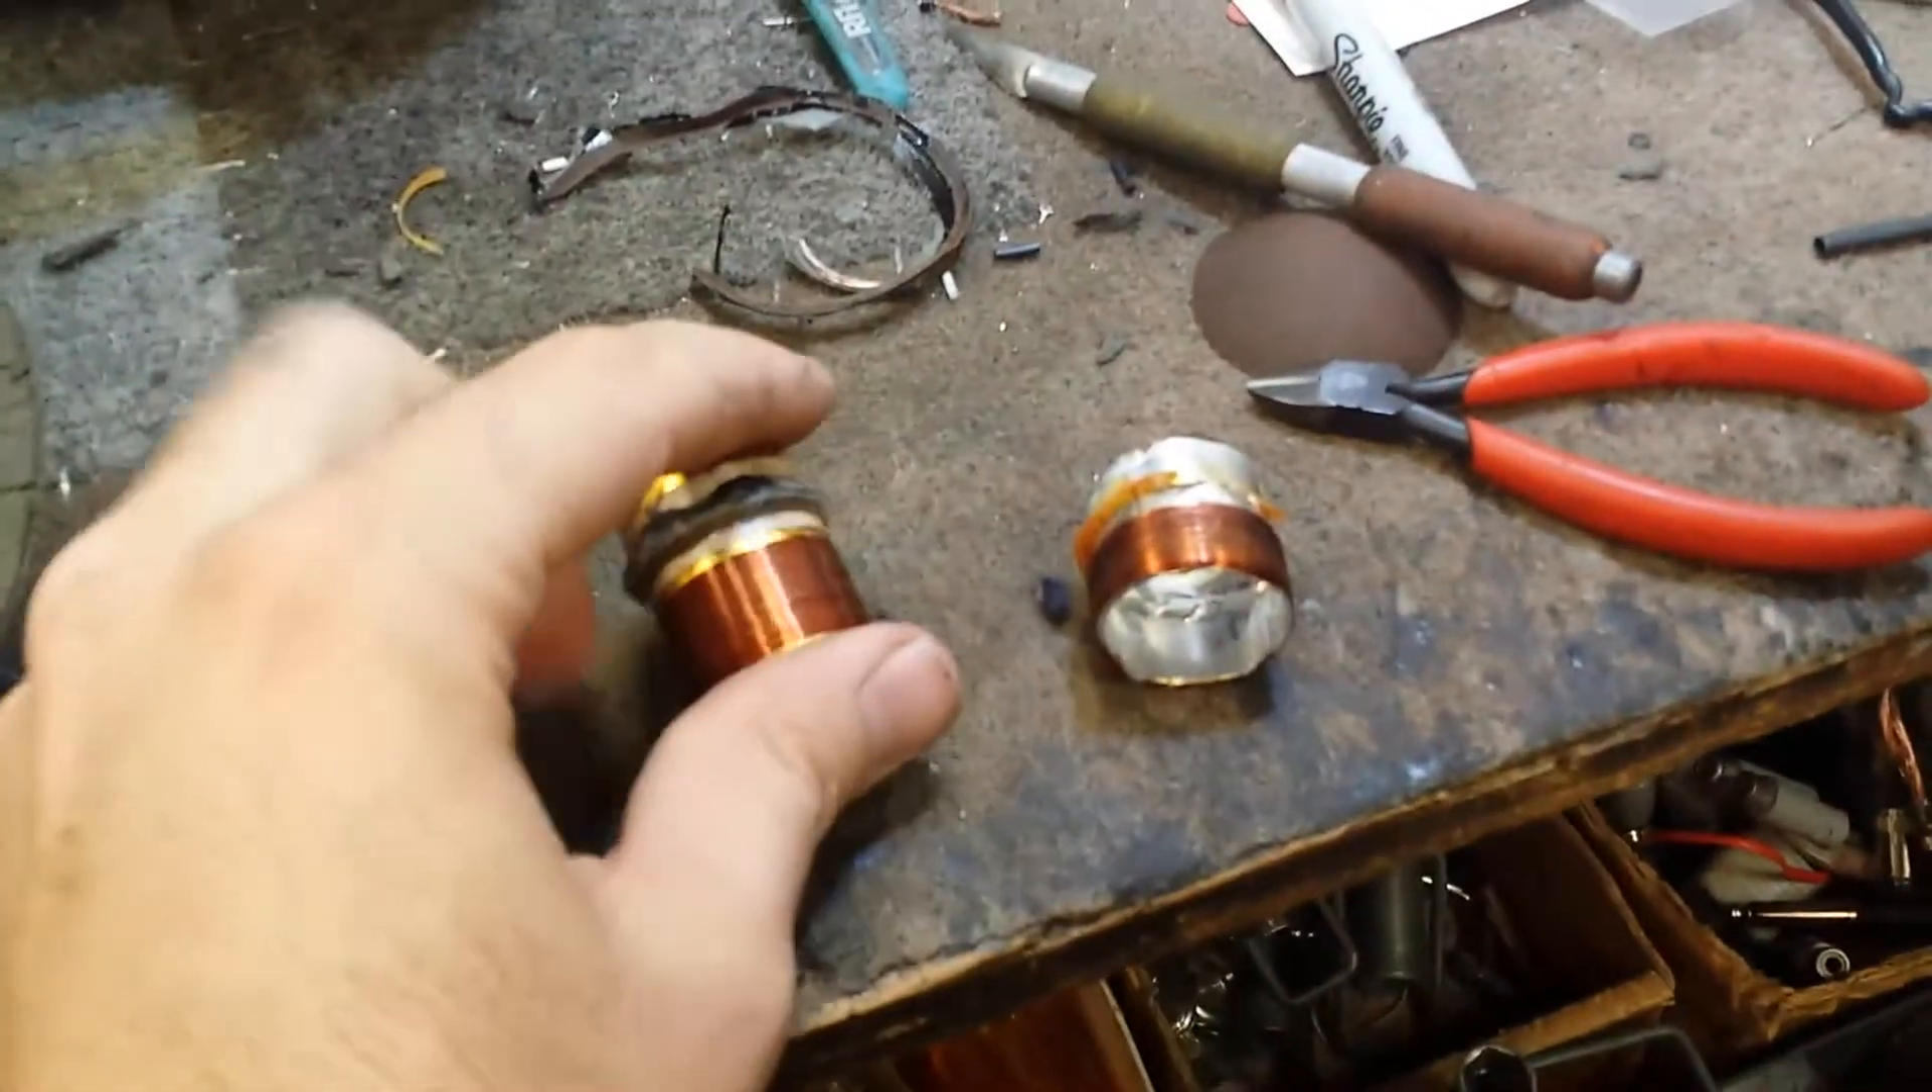The voice coils have been removed from each cone.